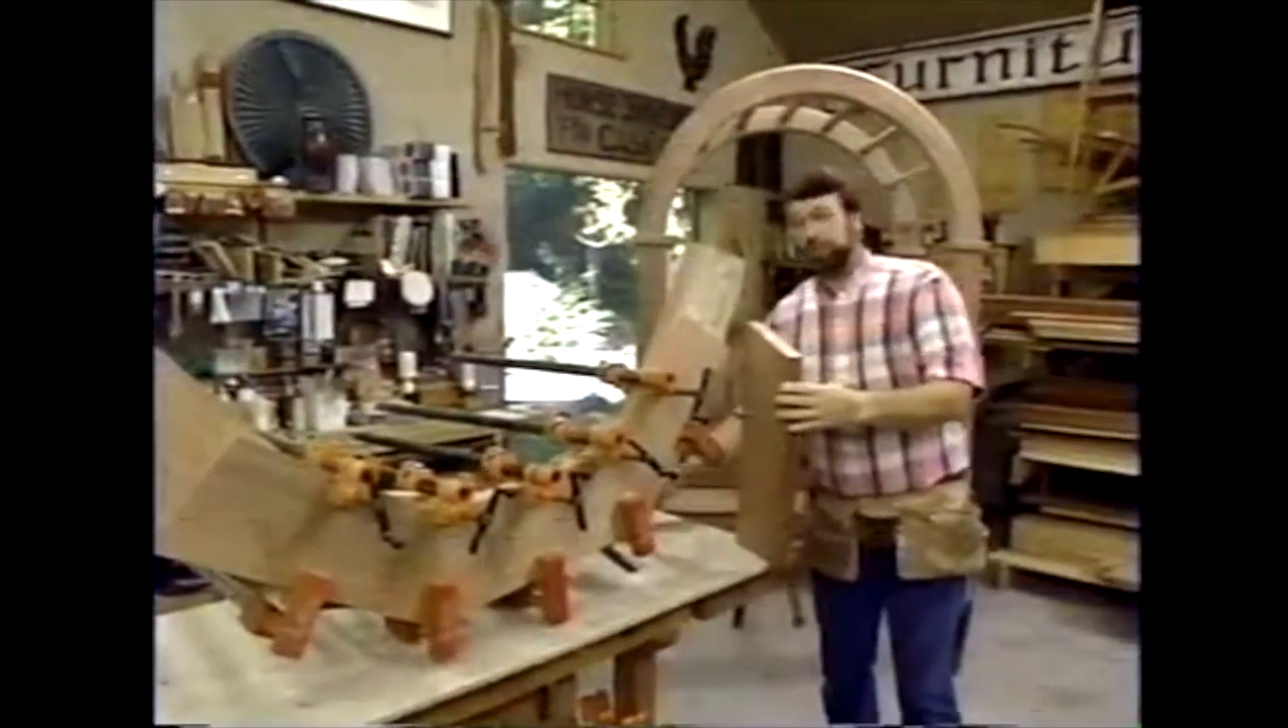With the seven identical pieces glued and clamped together, I can now work on the ends.